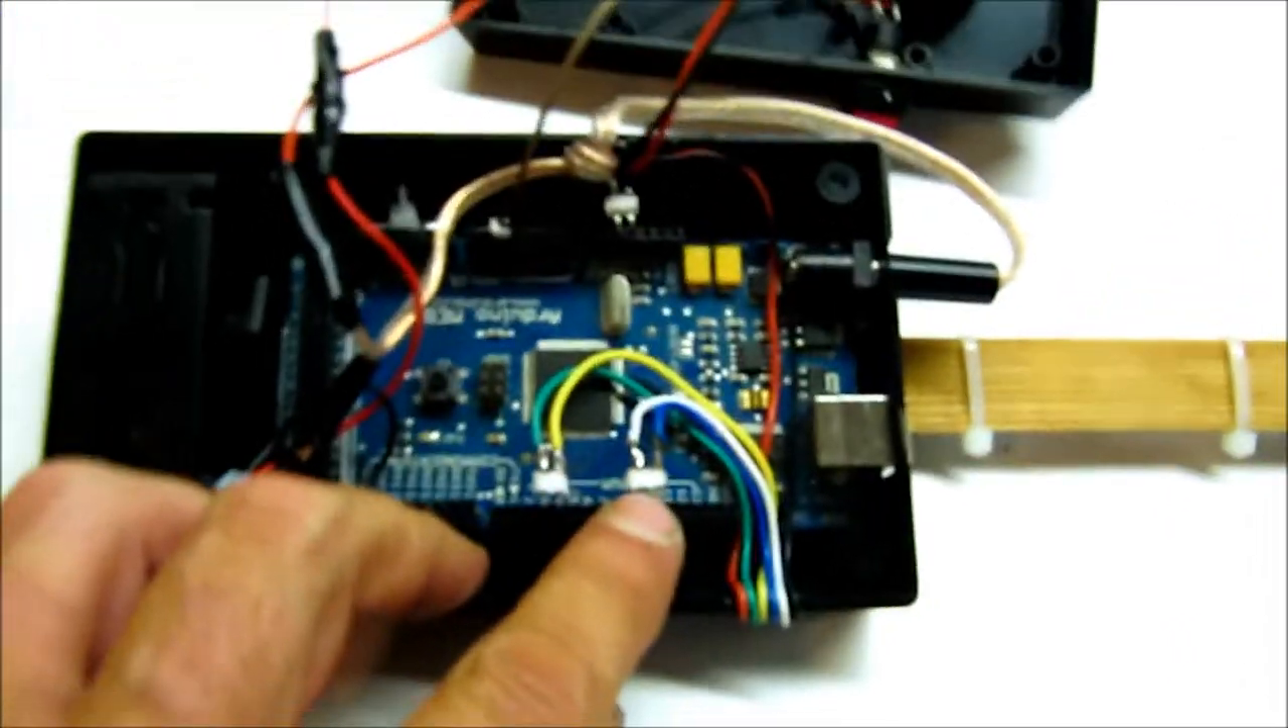Okay I finished soldering the wires onto the headers and I've got them plugged into the Arduino board here now.